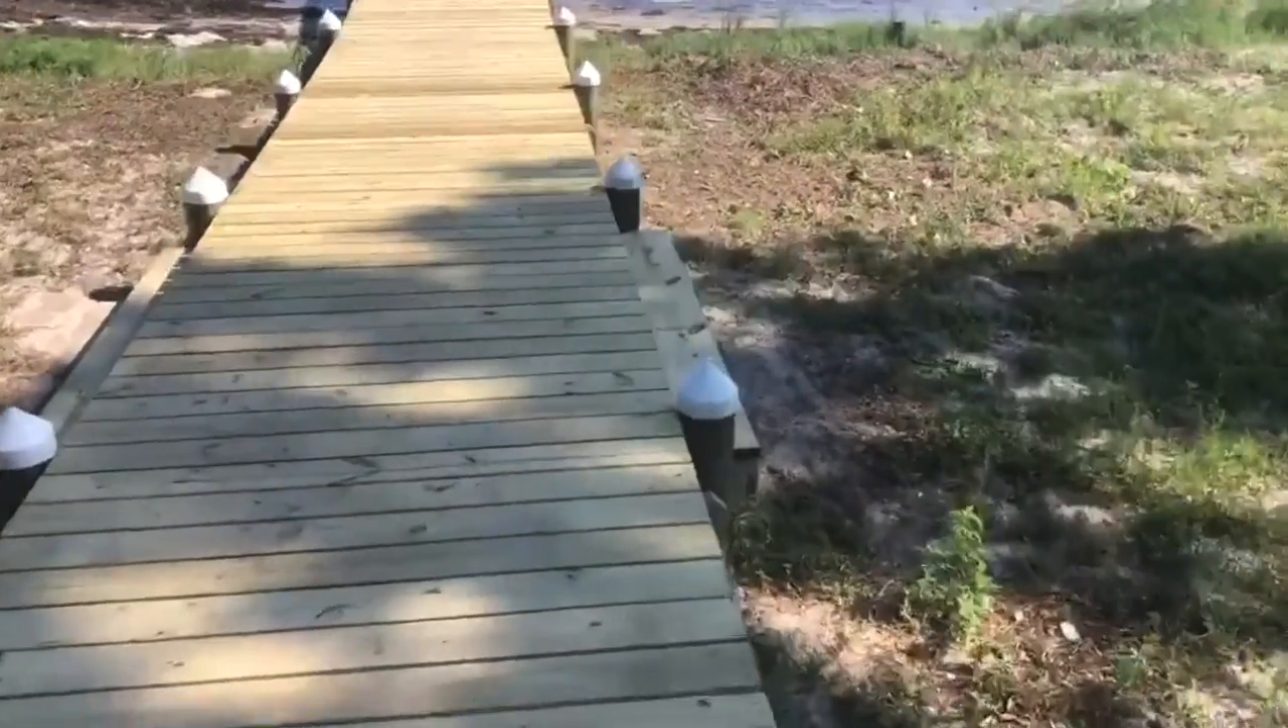We went ahead and dressed this dock up with some white cone shaped piling caps.